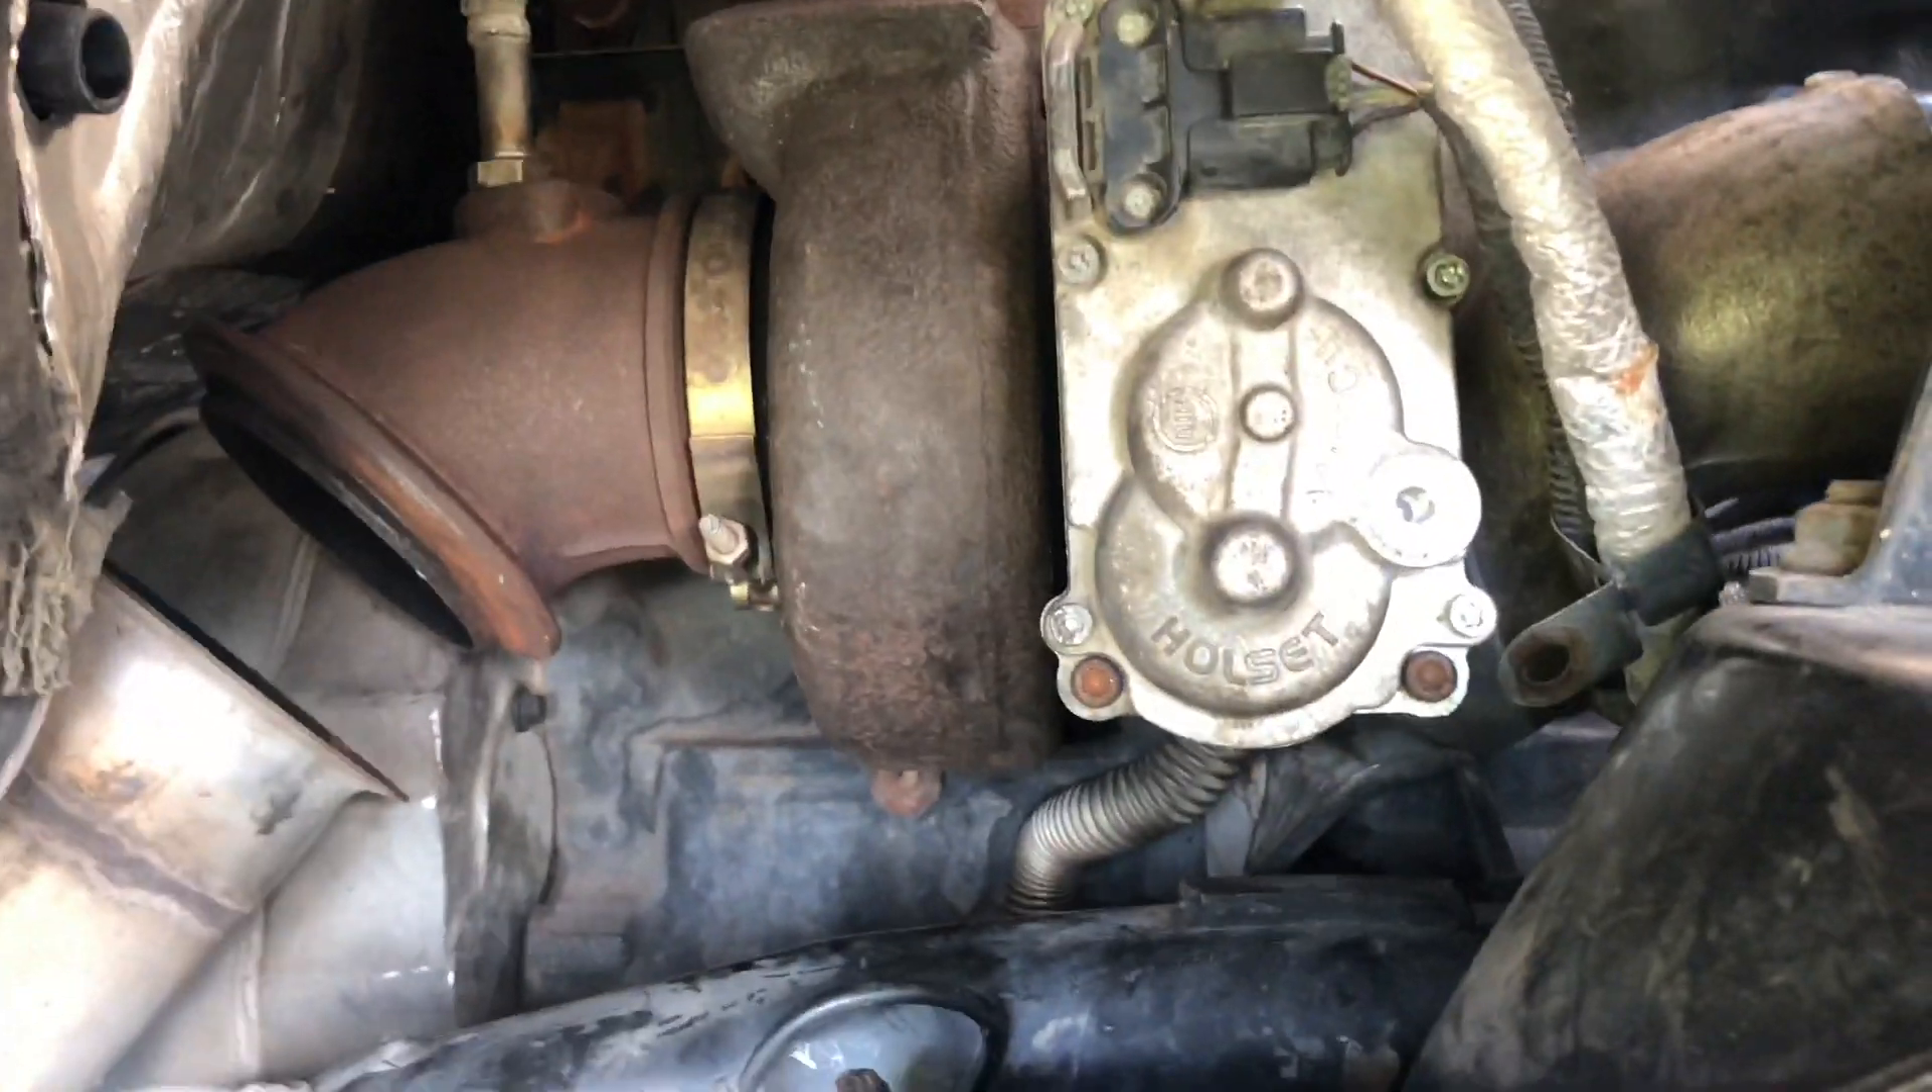Got the actuator mounted to the turbo. Everything's still plugged up. We made sure we didn't move the turbo from its current position, and we made sure the gear on the actuator didn't move at all.